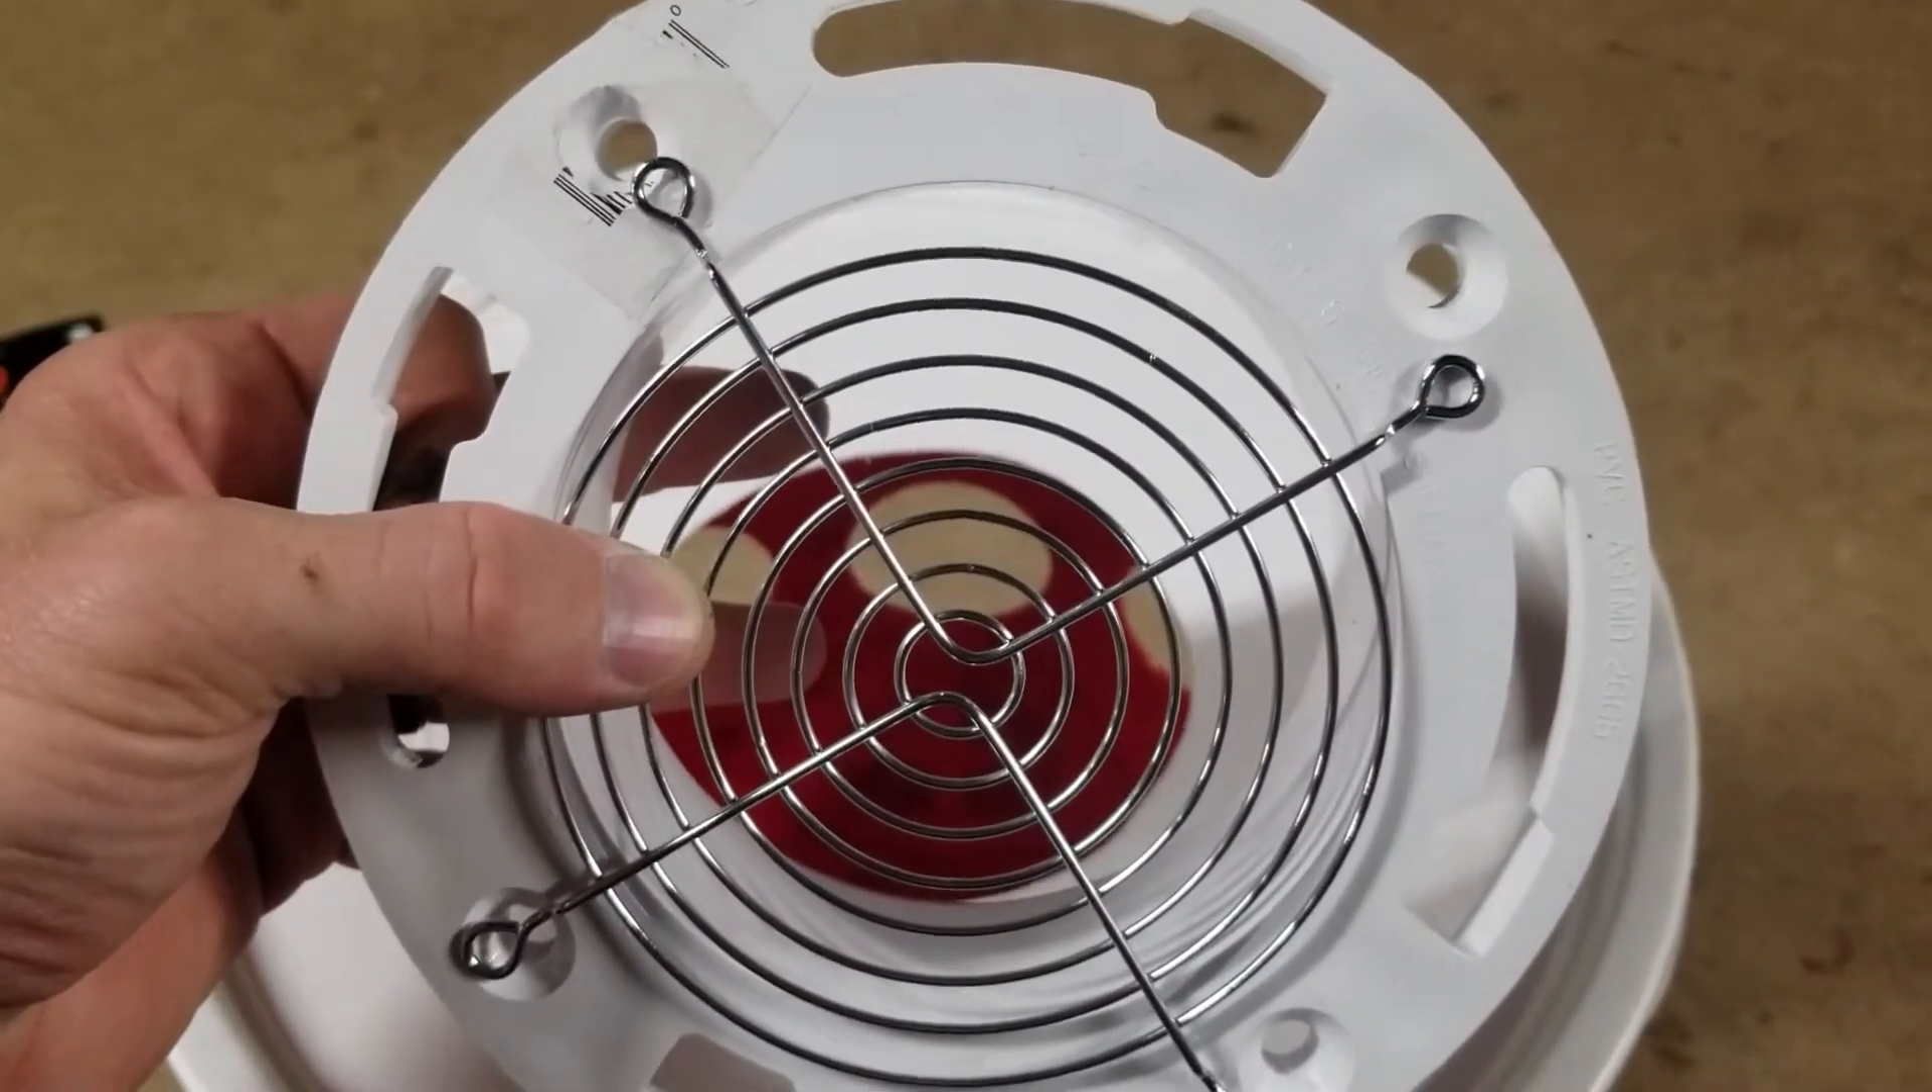The screen pretty much lines up with the holes in the toilet flange.